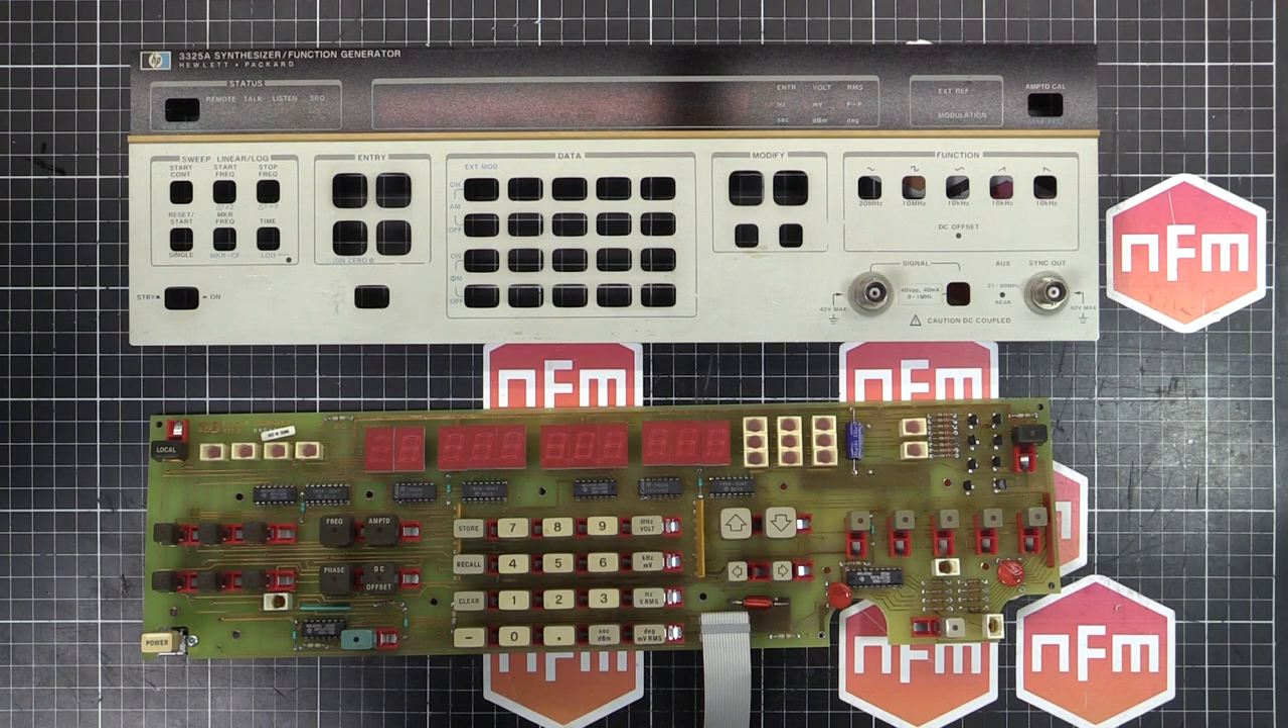Alright, so here we are with the front panel. I've already taken it apart as you can see.